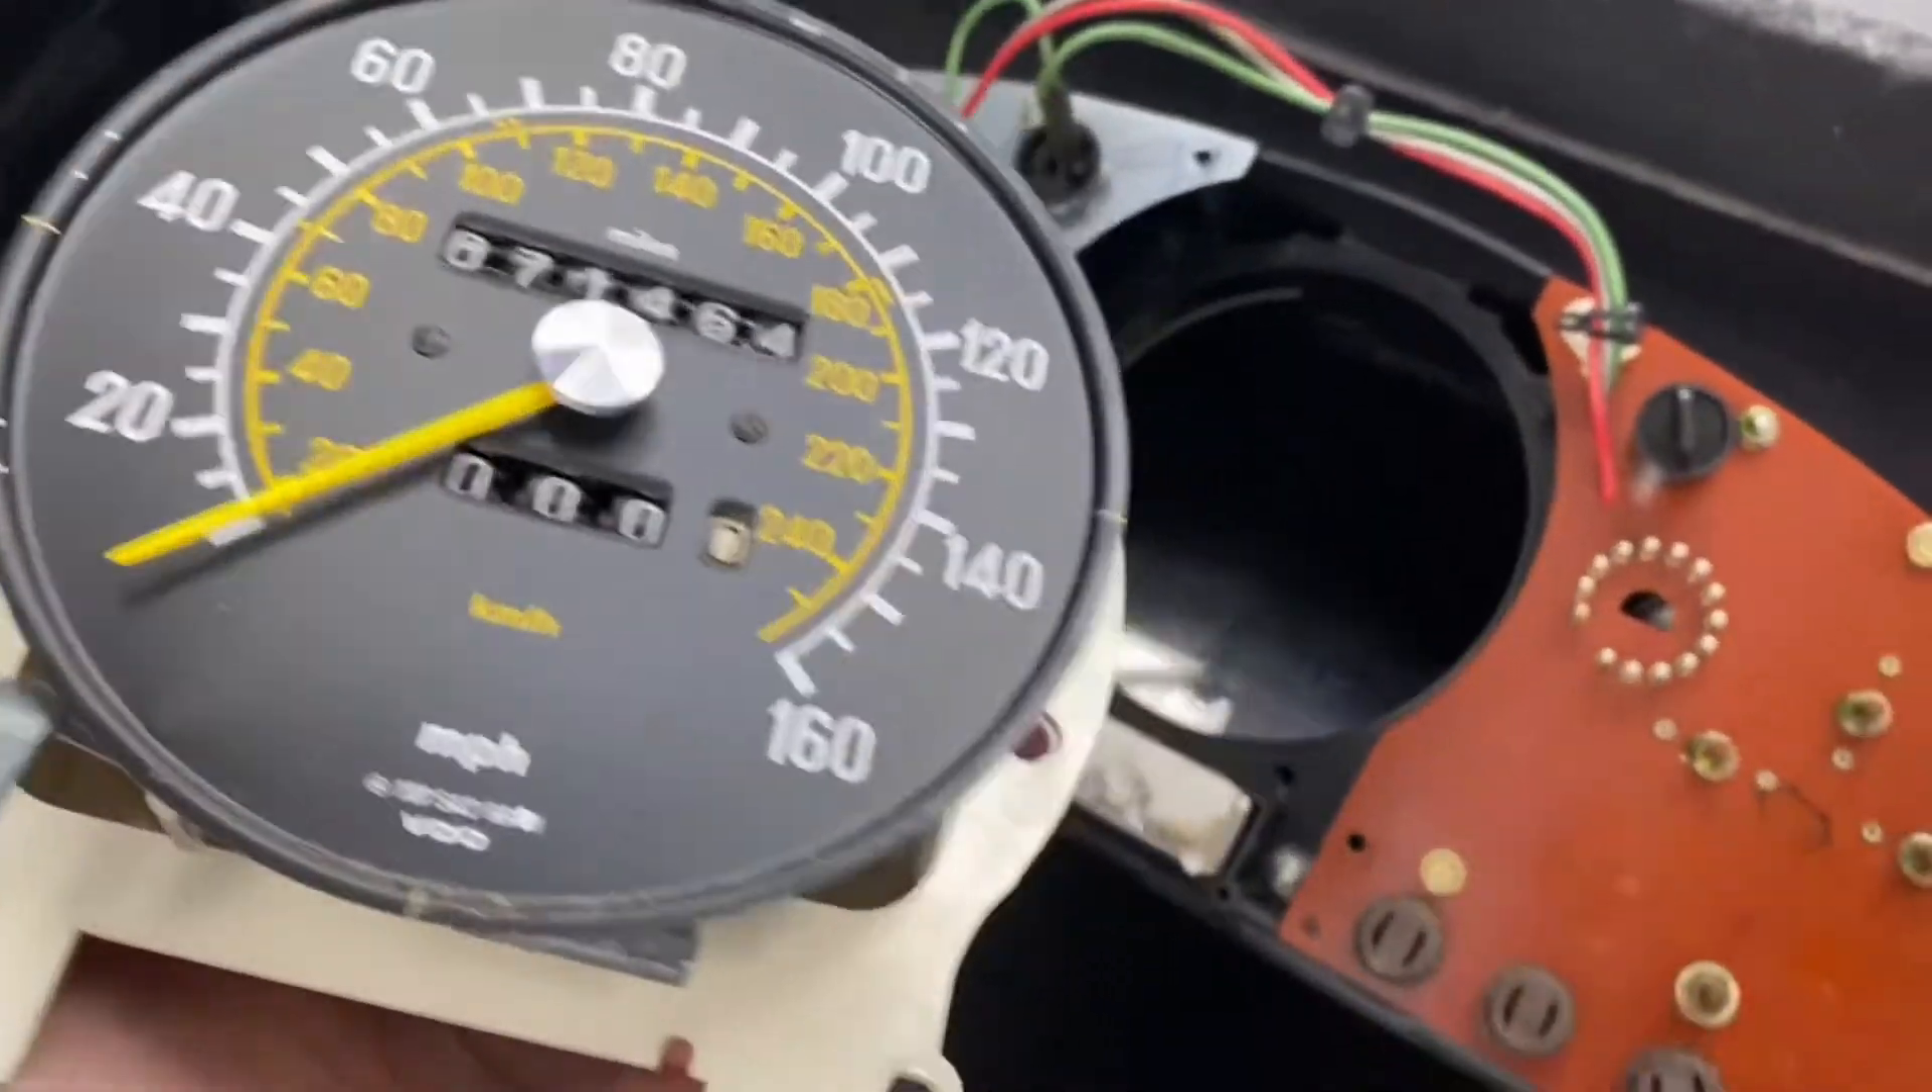Now as easy as this the speedometer is out of the cluster.